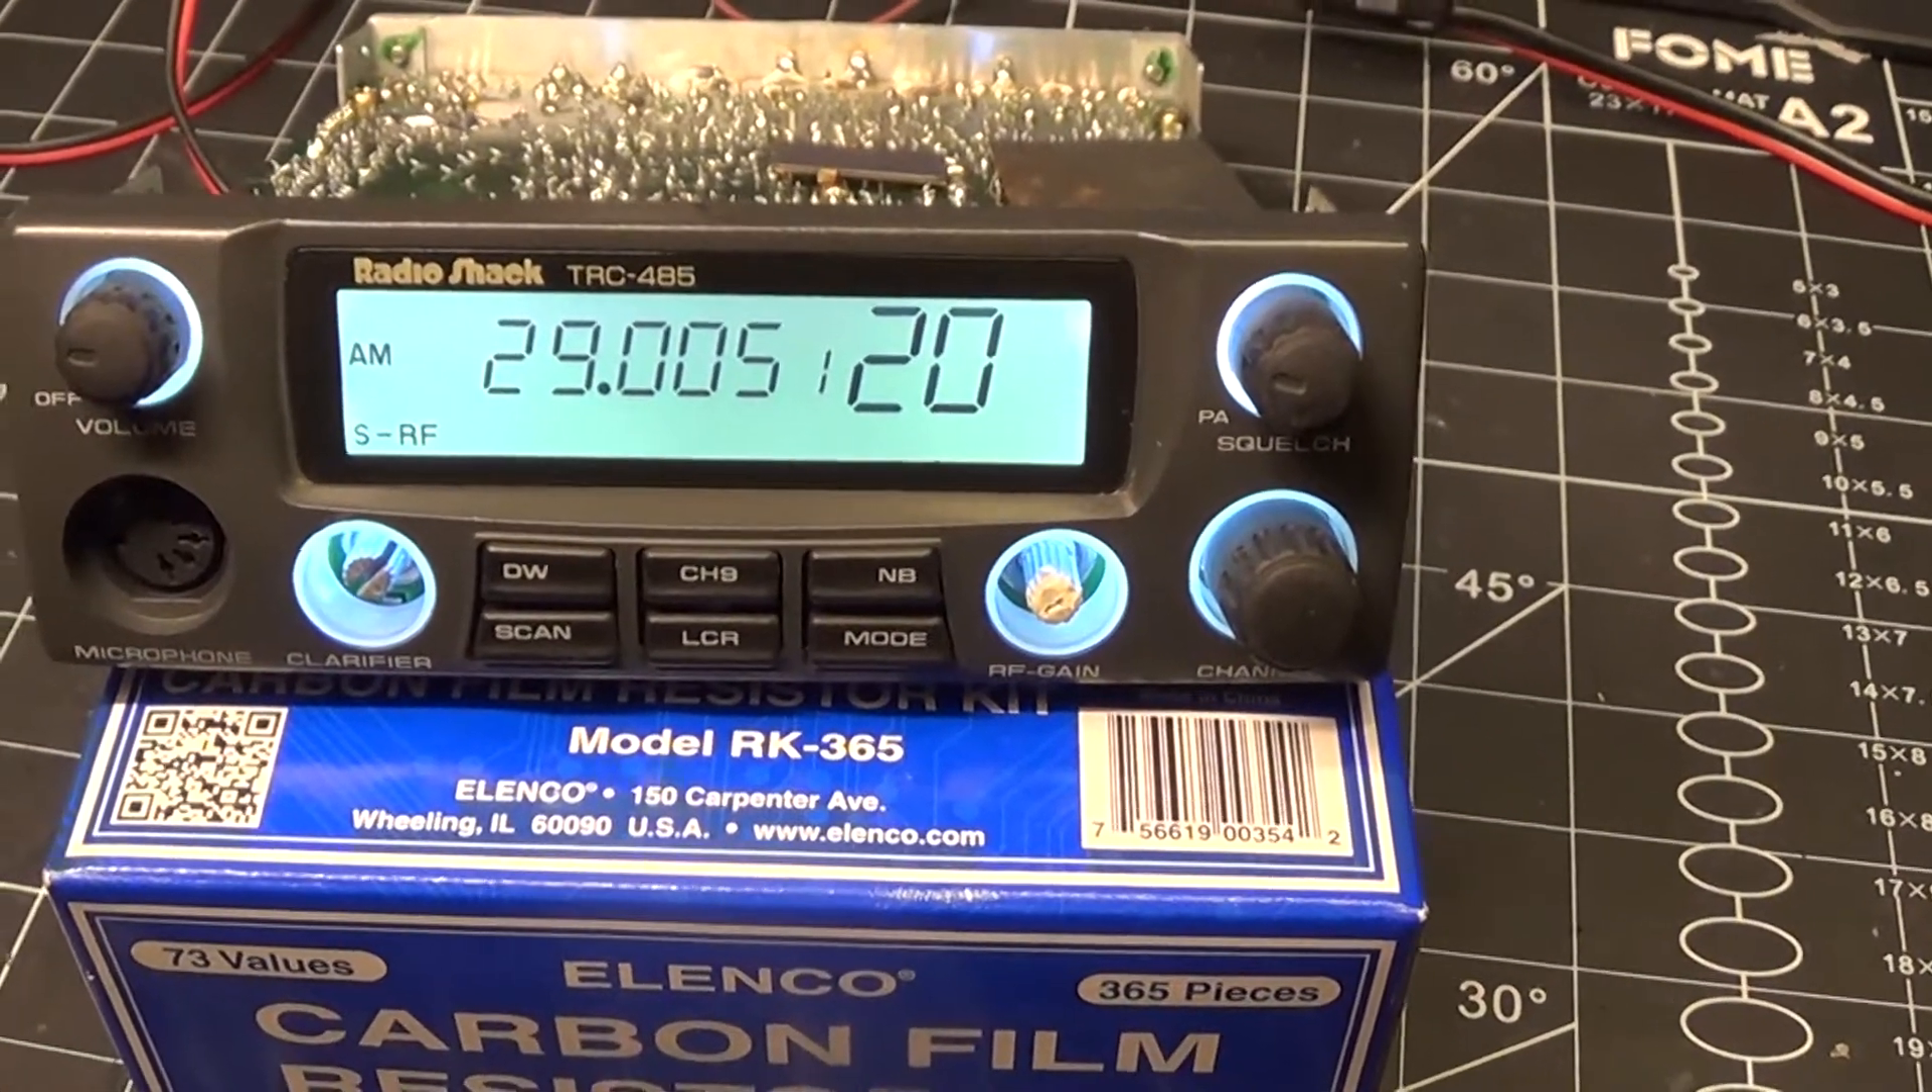This radio came with these two knobs snapped off of it so I replaced the potentiometers and now I need some rubber knobs that match so that'll complete the radio.